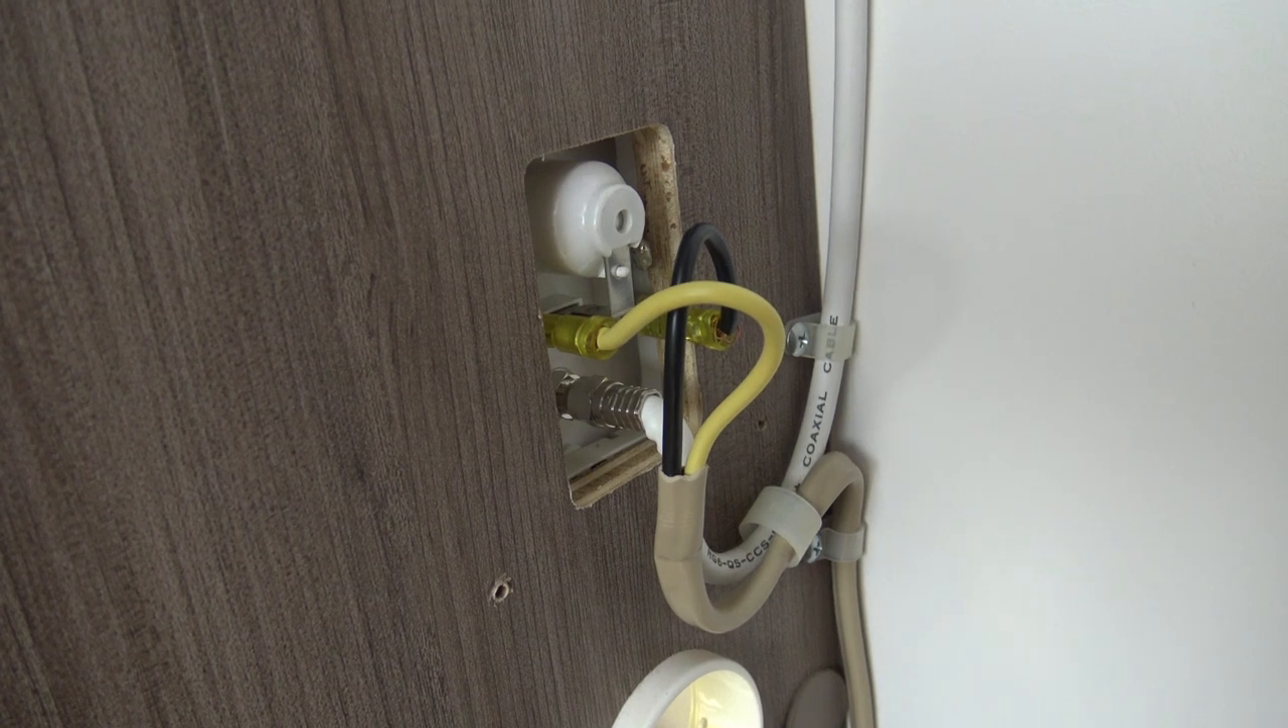I've taken the cover off the back of the existing 12 volt outlet.